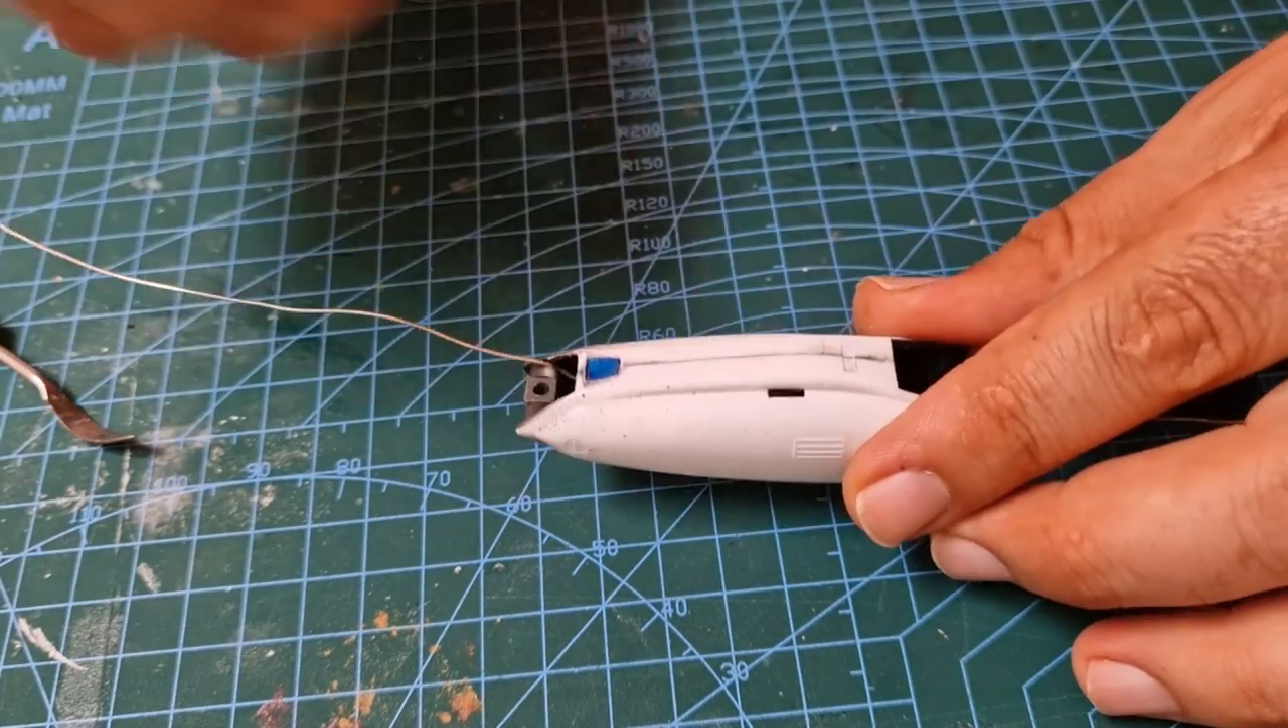You can see that I added a blue painted piece that was painted in advance.